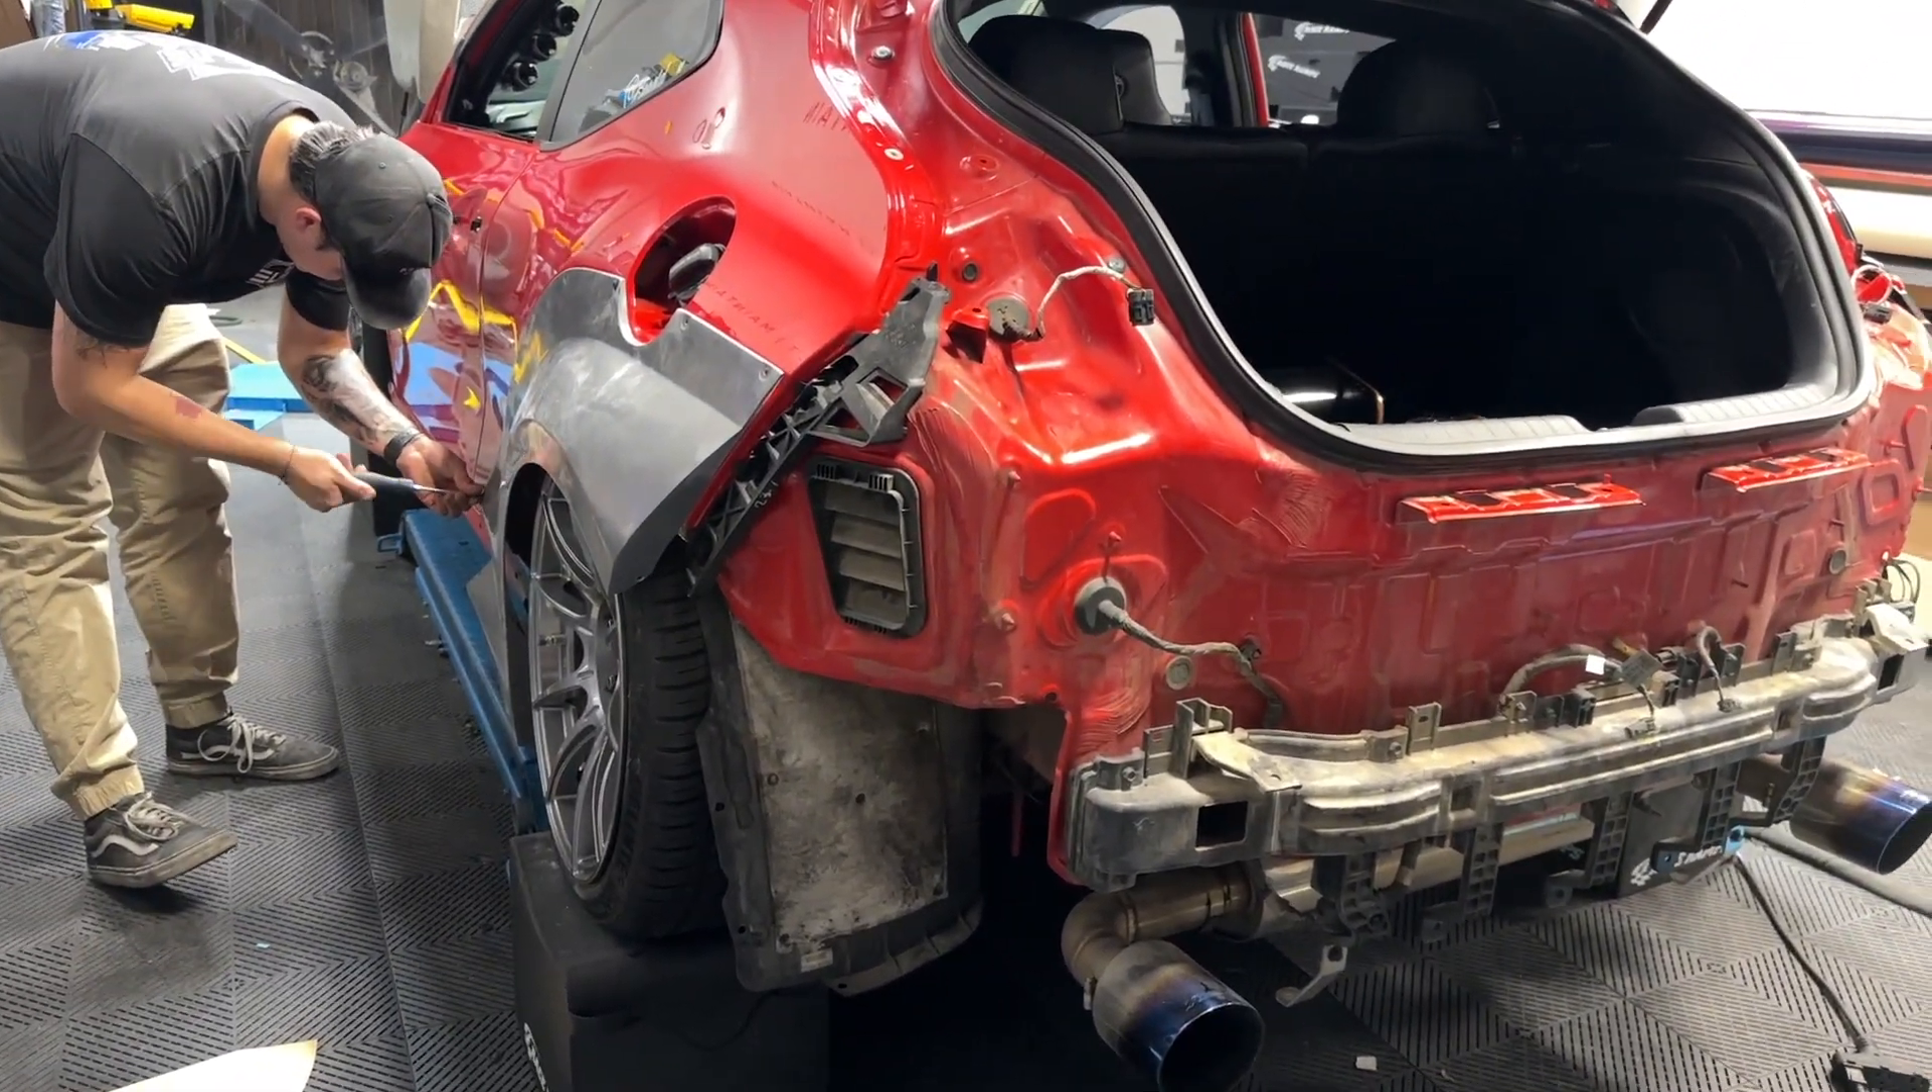But, as you can see, everything from the bumper, taillights, just everything has been taken off of this car.